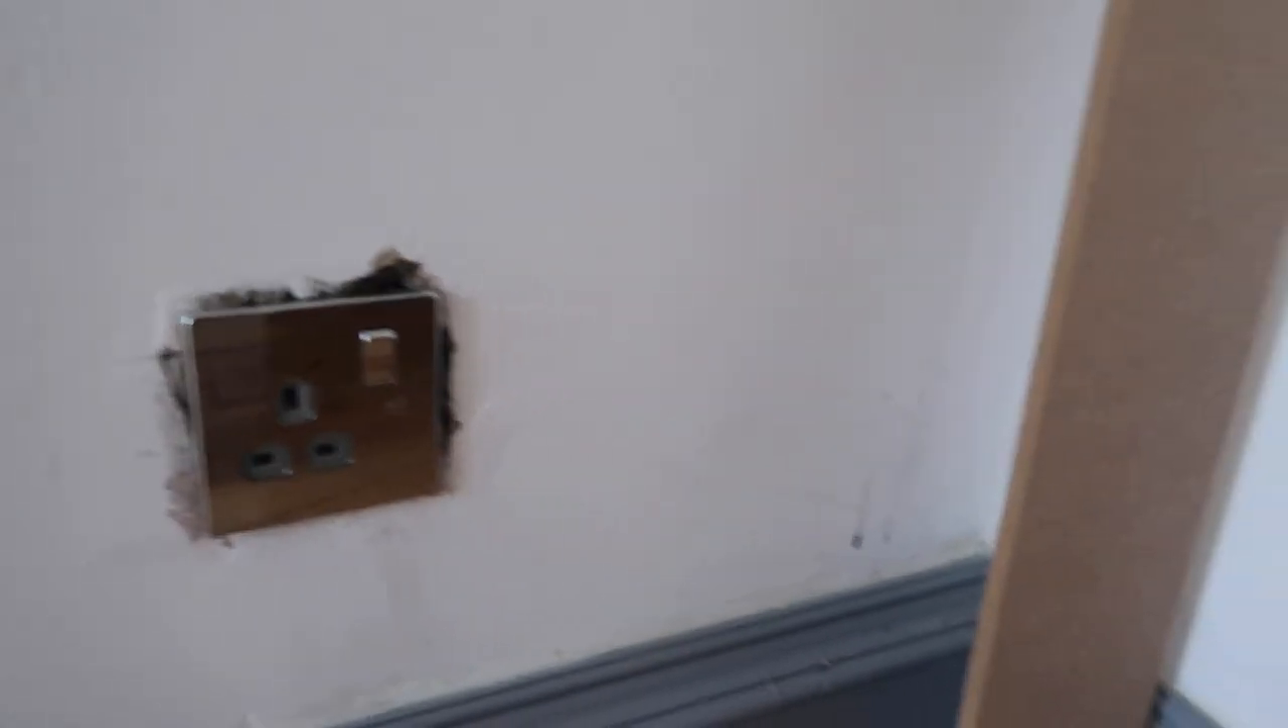Ignore my plug because we swapped plugs last night and the plug before it was bigger and now there's a big hole so I got some filler.